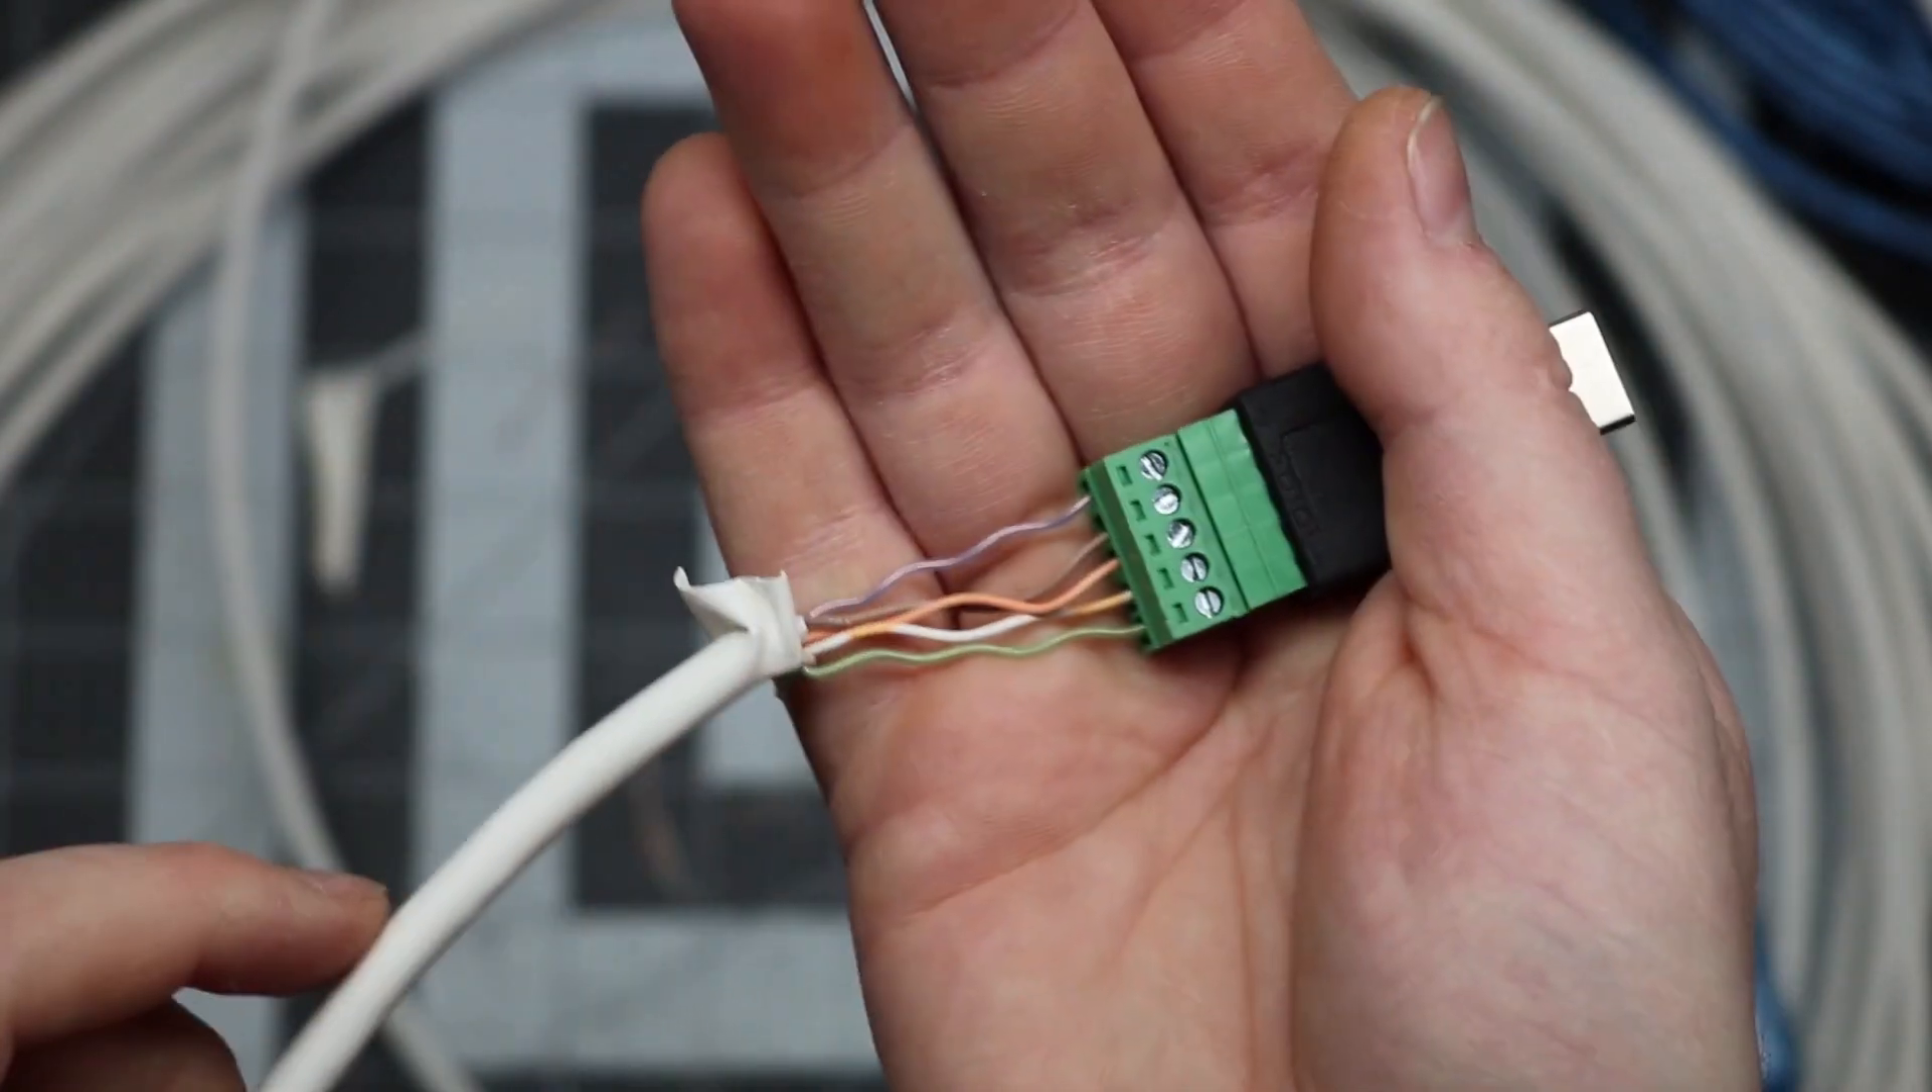Alright so I've inserted all the wires and I've screwed them all down.